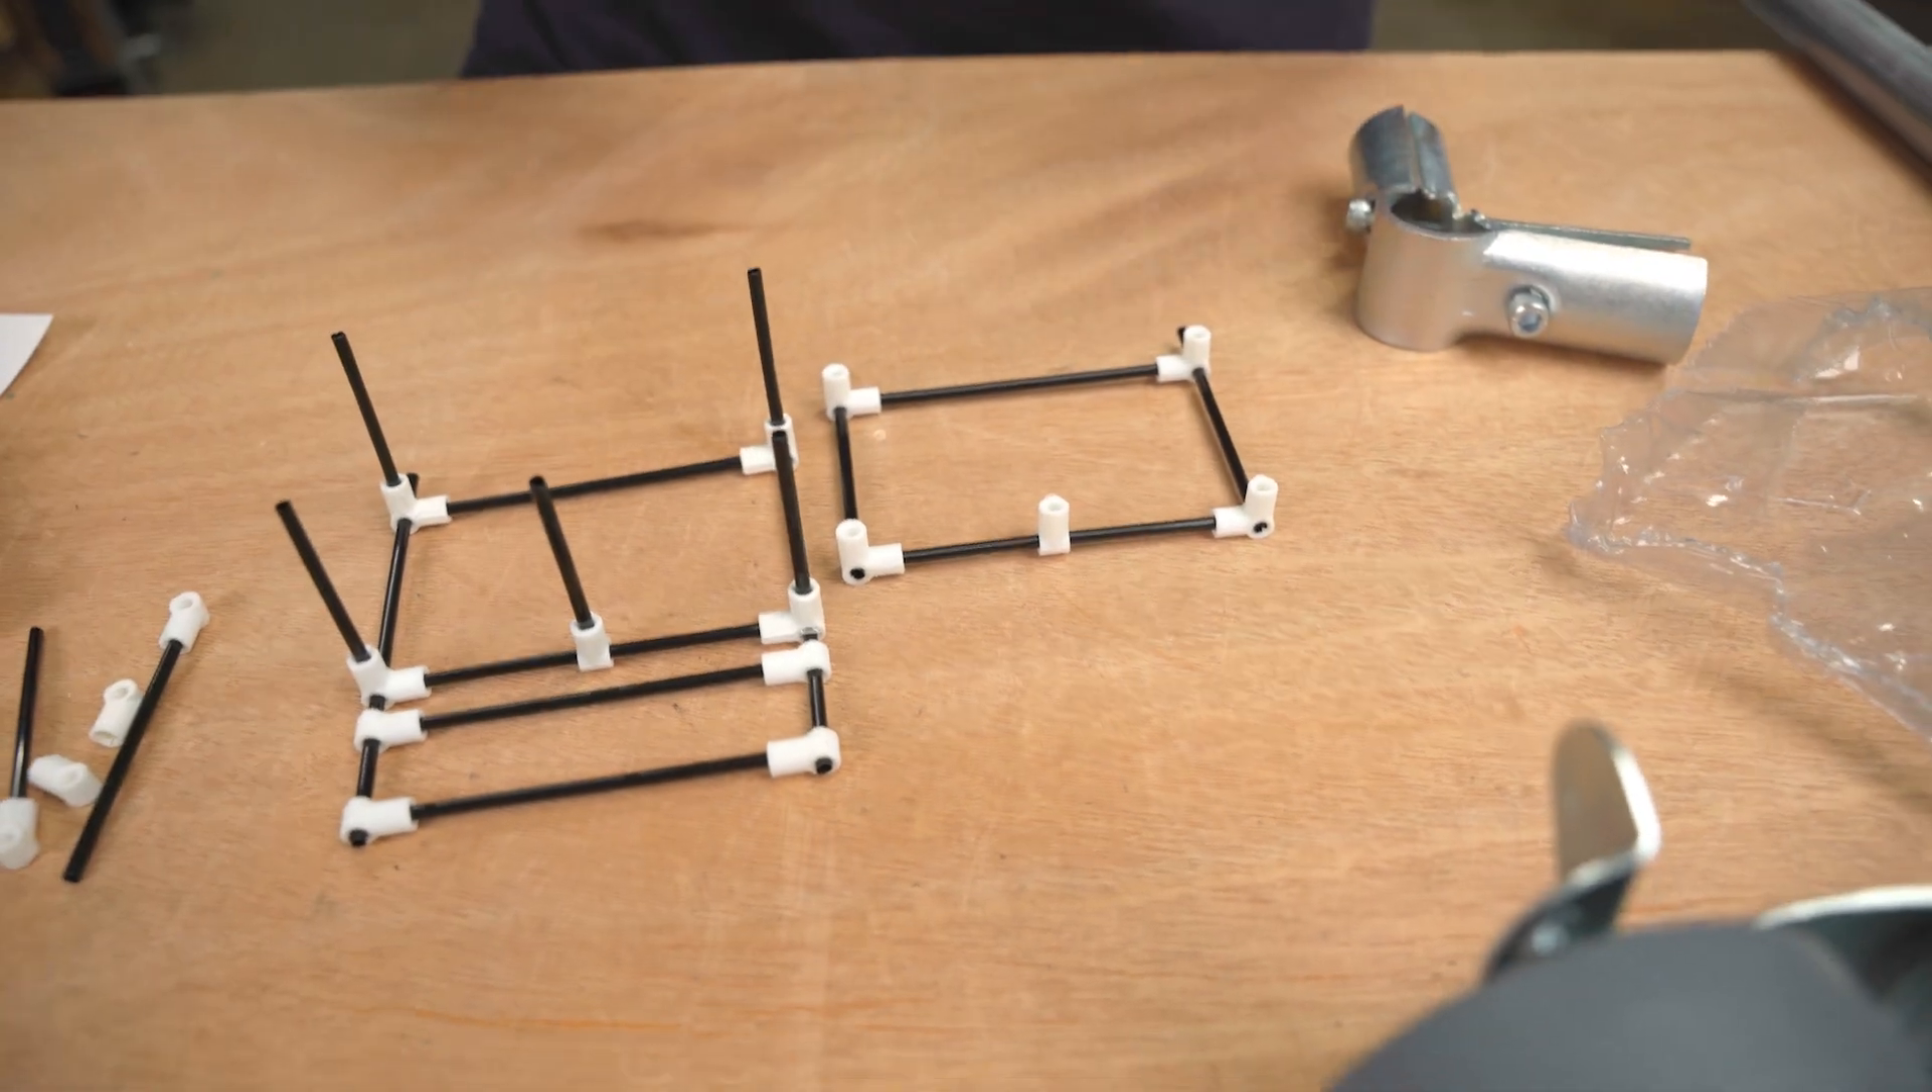So now we've got our 90 degree connectors assembled.